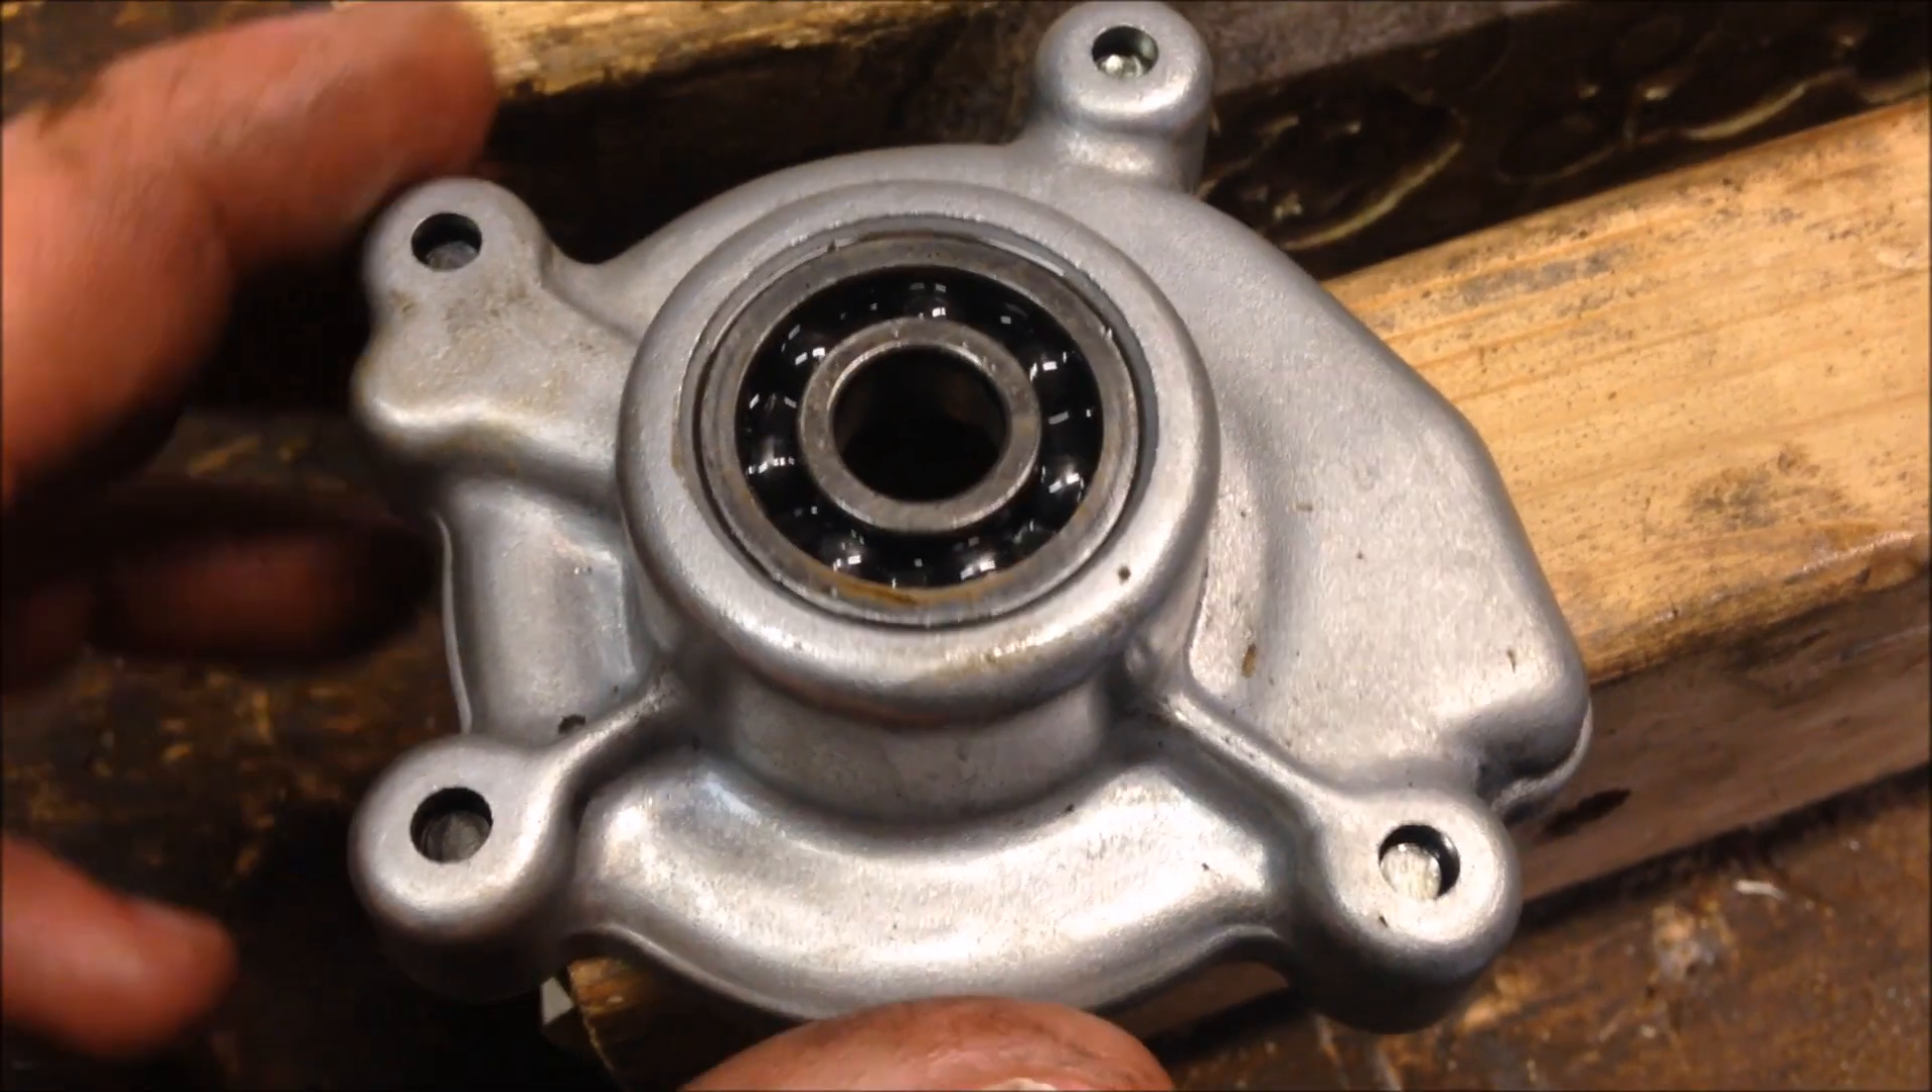There your bearing is seated all the way.